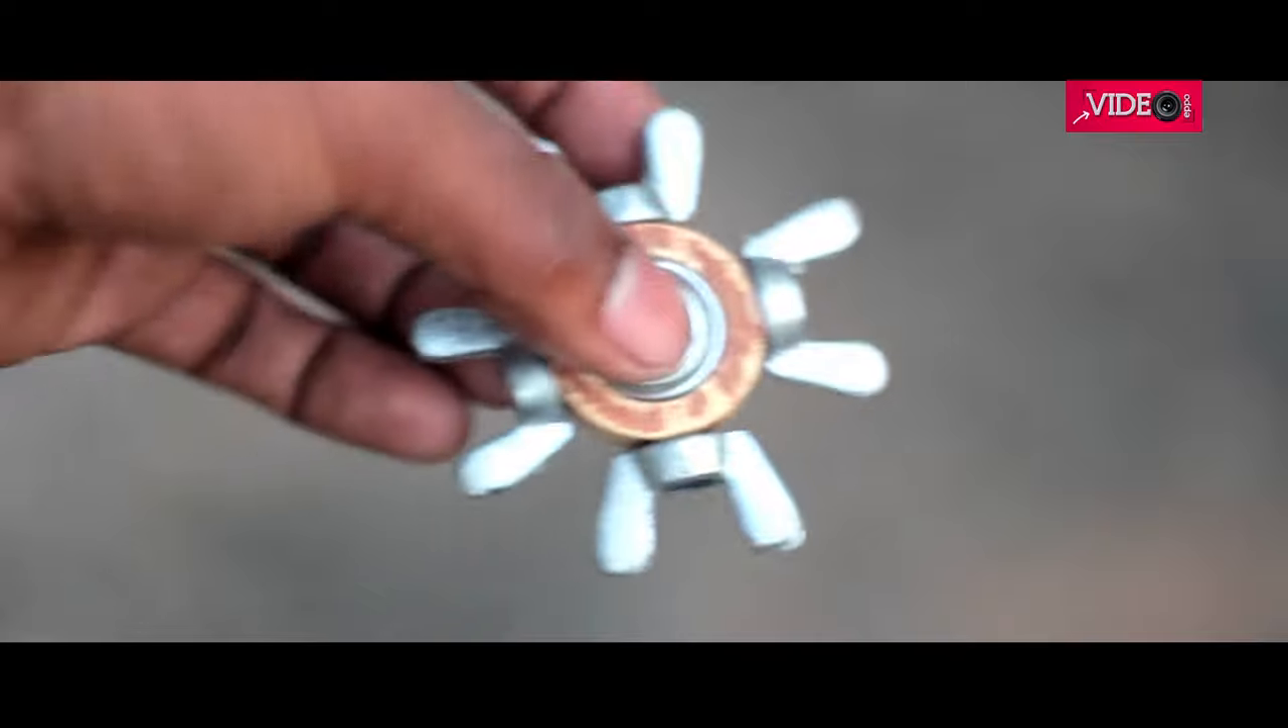Once done, I super glued some wing nut to the outer side of the wooden ring, completing the third fidget of this video.